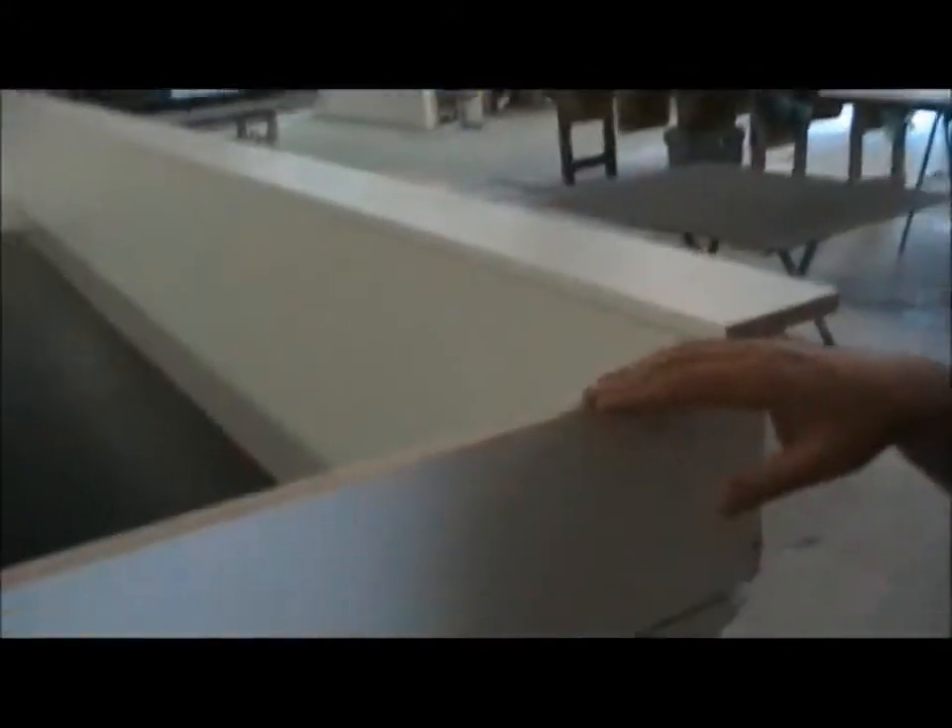Right we're down to the last piece of this mould now and that's this last flange to go on here and then we can start tidying it up and waxing it.